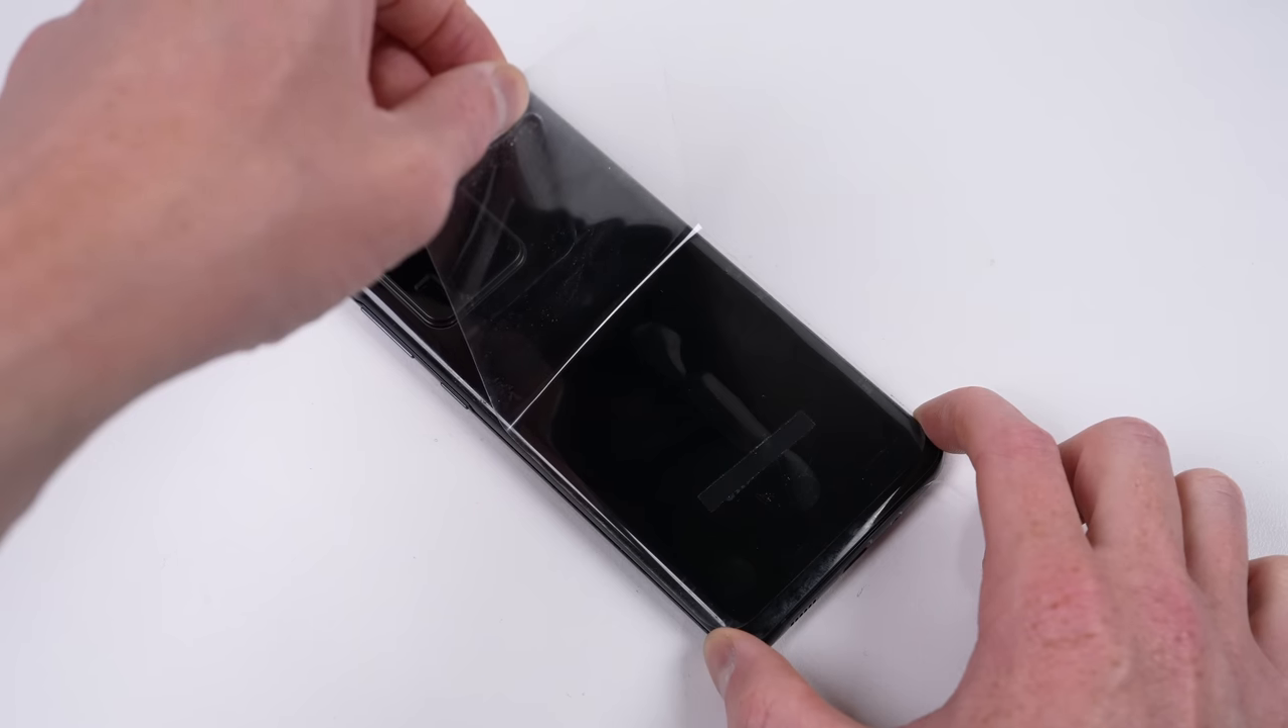Now, the last thing left to do is remove the plastic protective film.